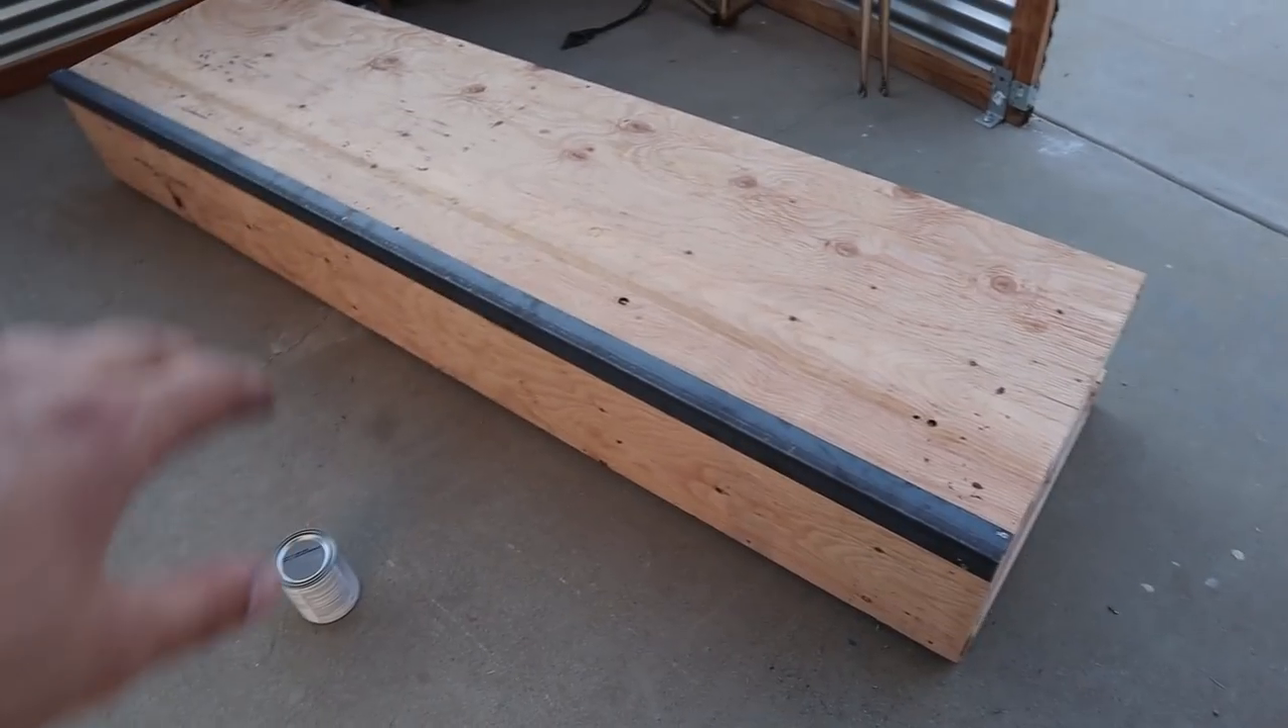All right that's the box assembled screwed down.